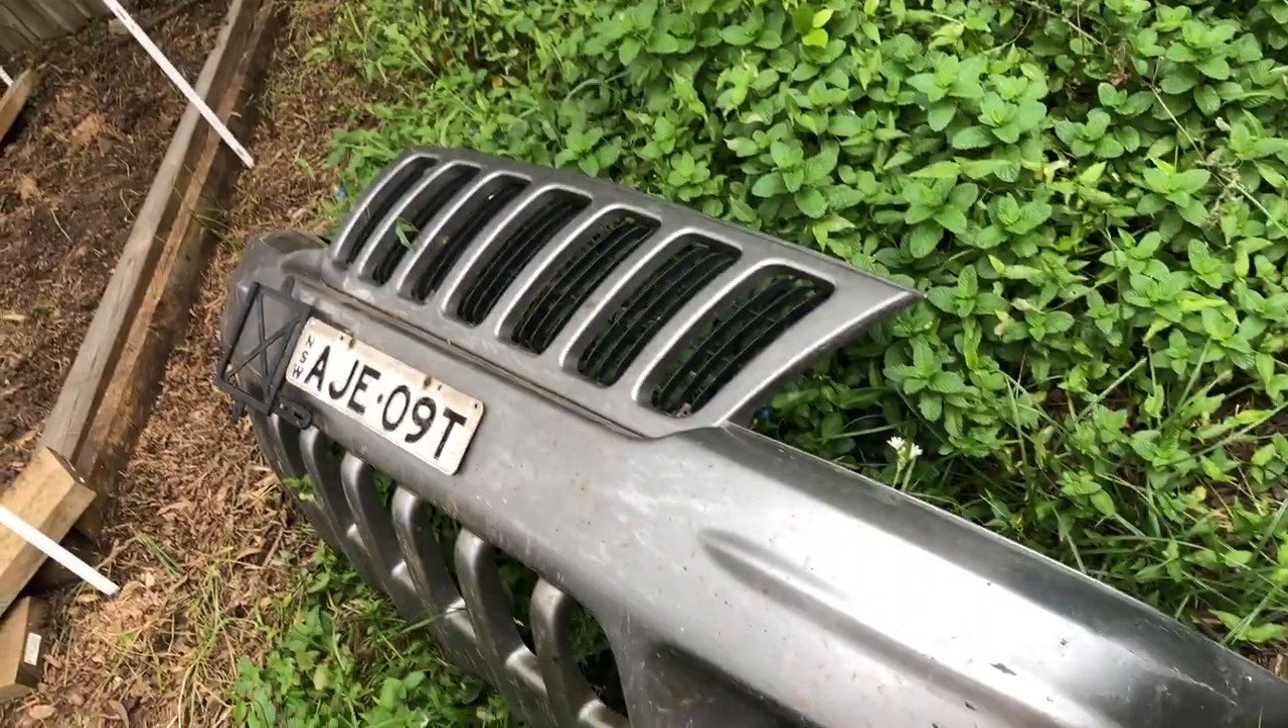Well as you can see I've got the grille off in my model which is a year 2000 limited.